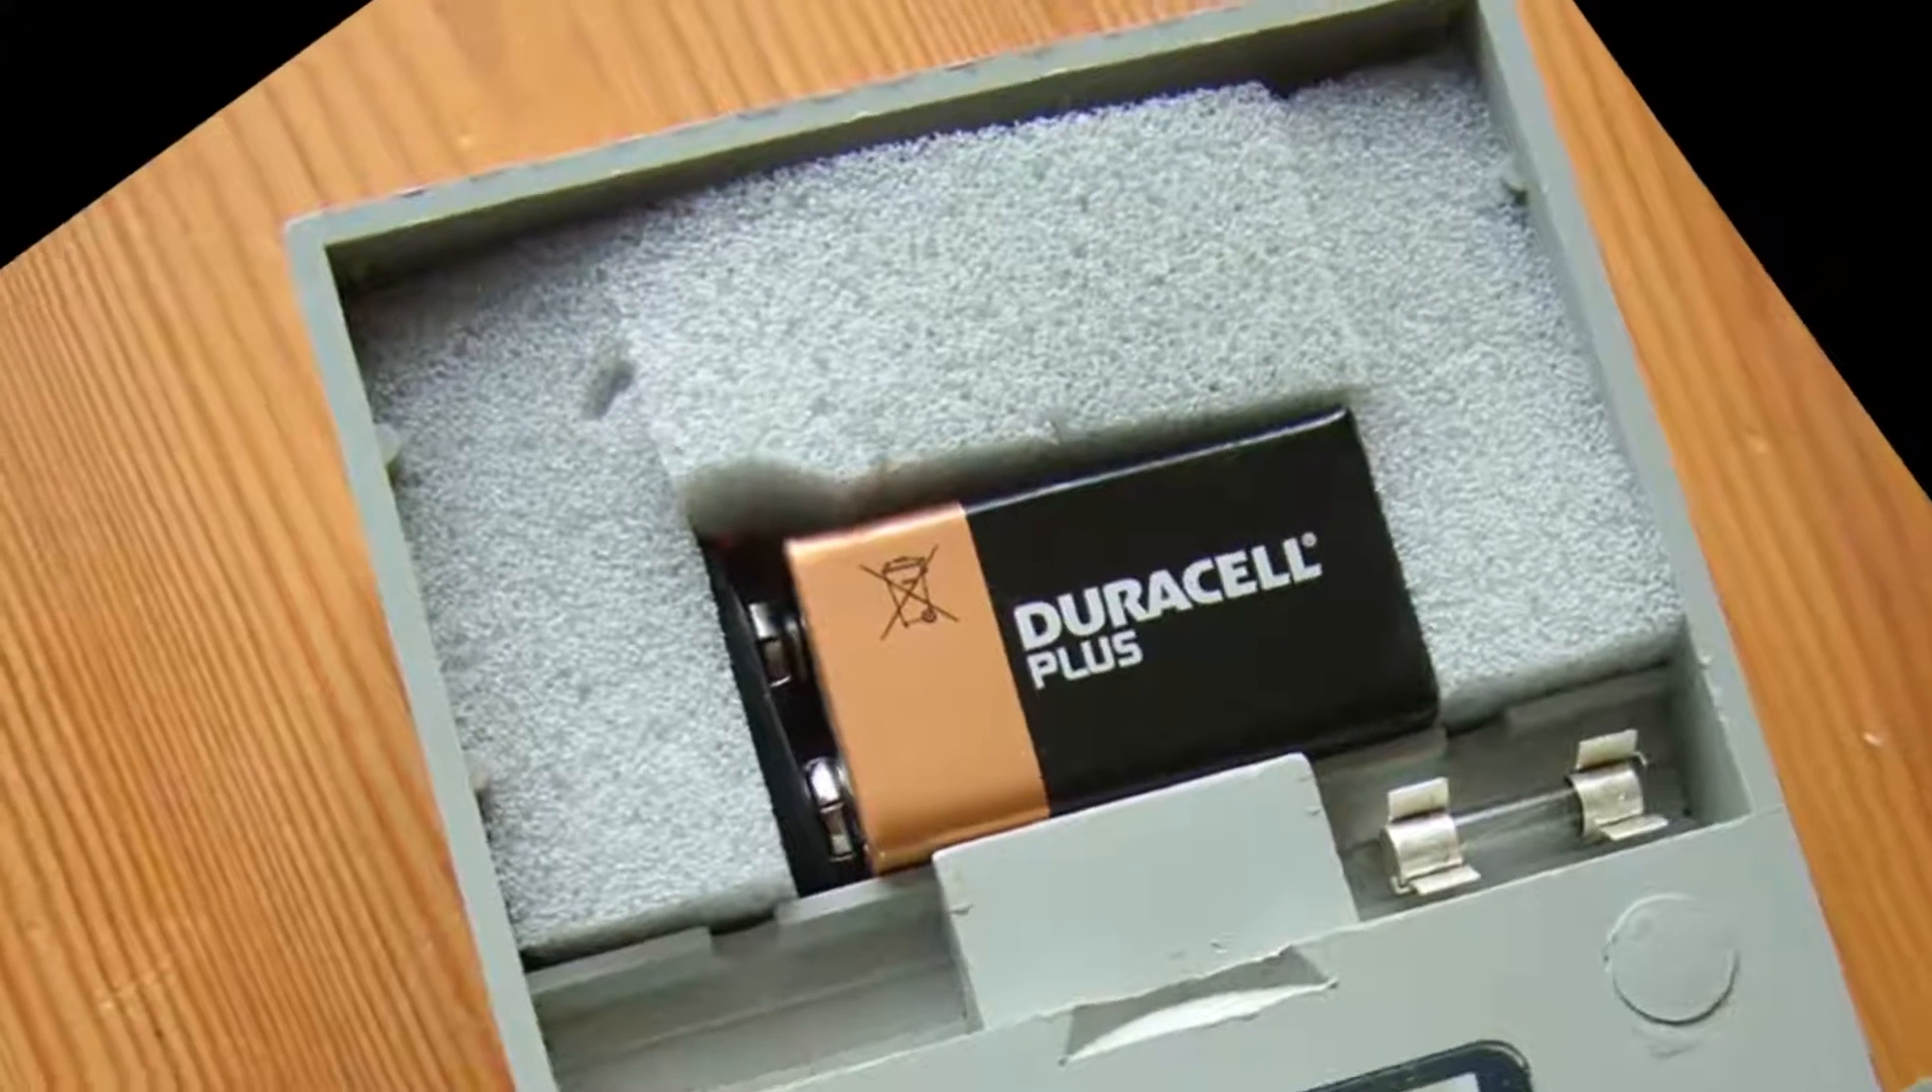And to stop the battery from moving around in the battery compartment I've just cut a little bit of foam and arranged to hold the battery in place.